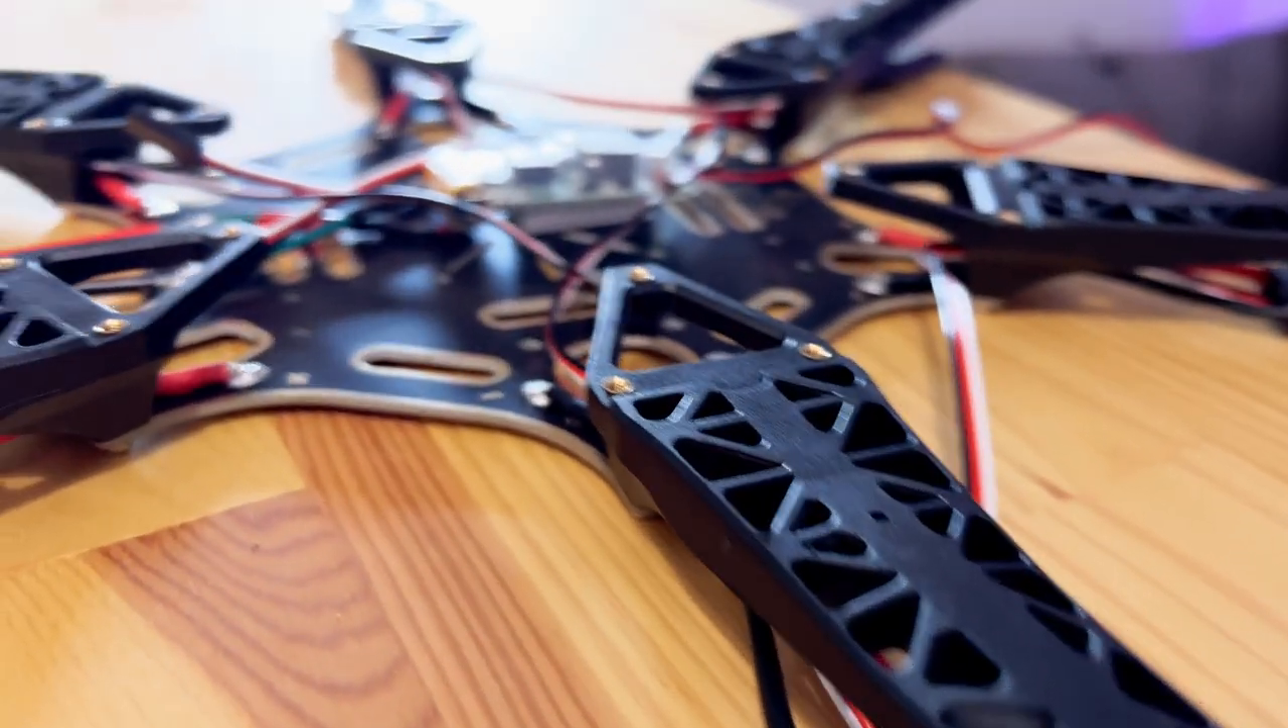I began the frame assembly with the motor arms. These screwed directly onto the power distribution board.